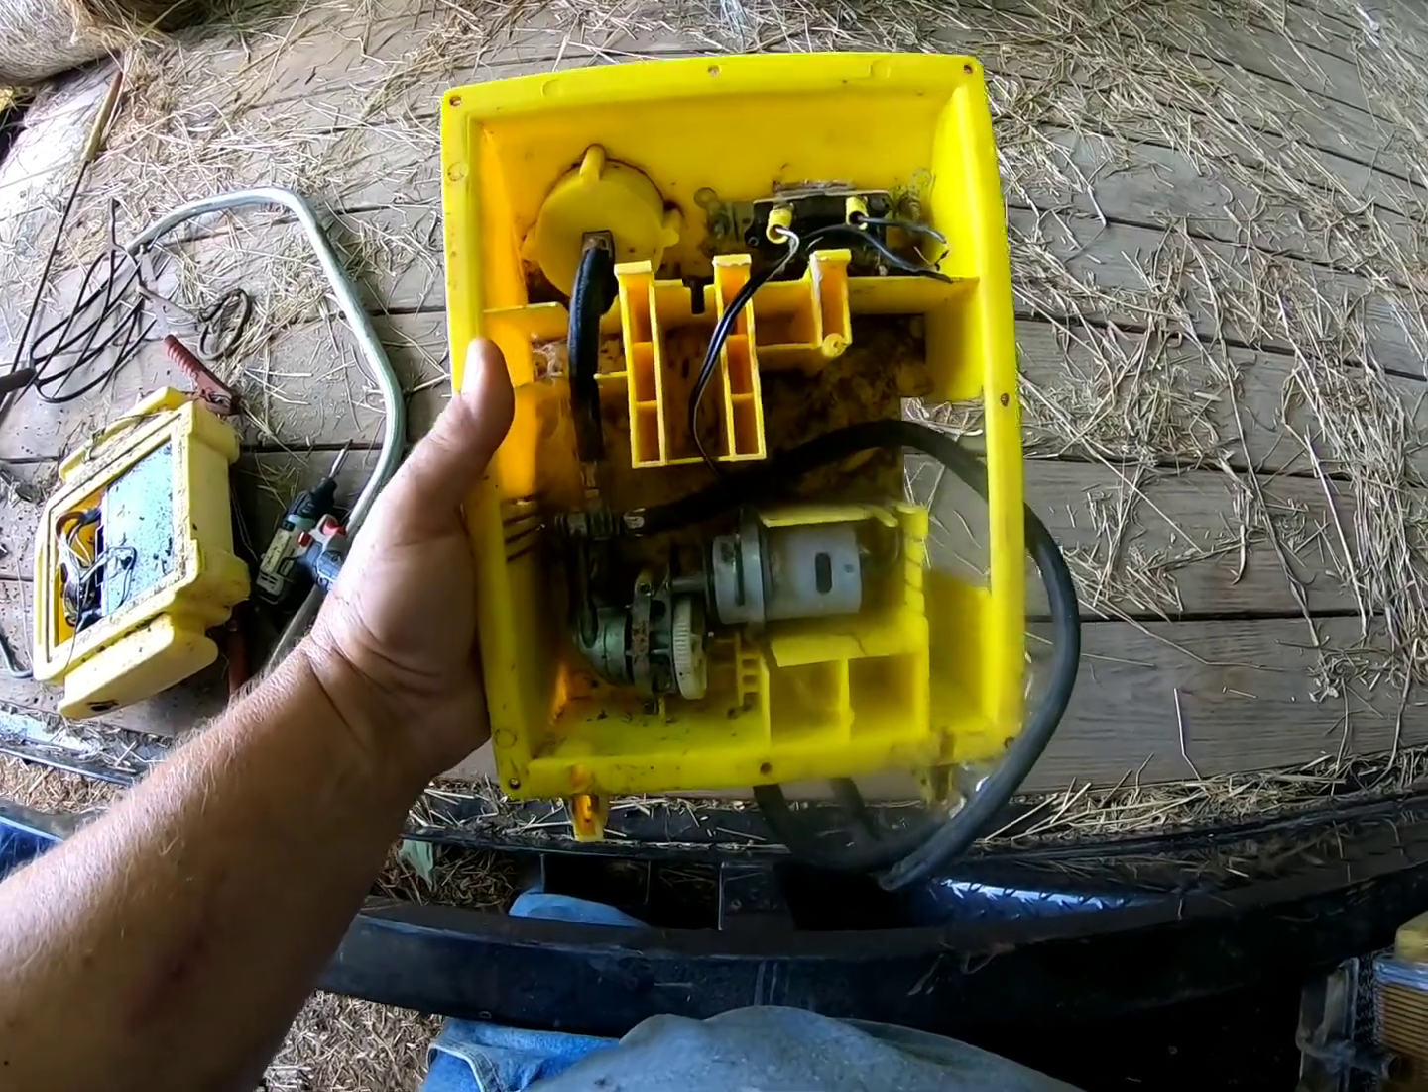All right, I got this back cover off and that's where the air compressors mounted to.